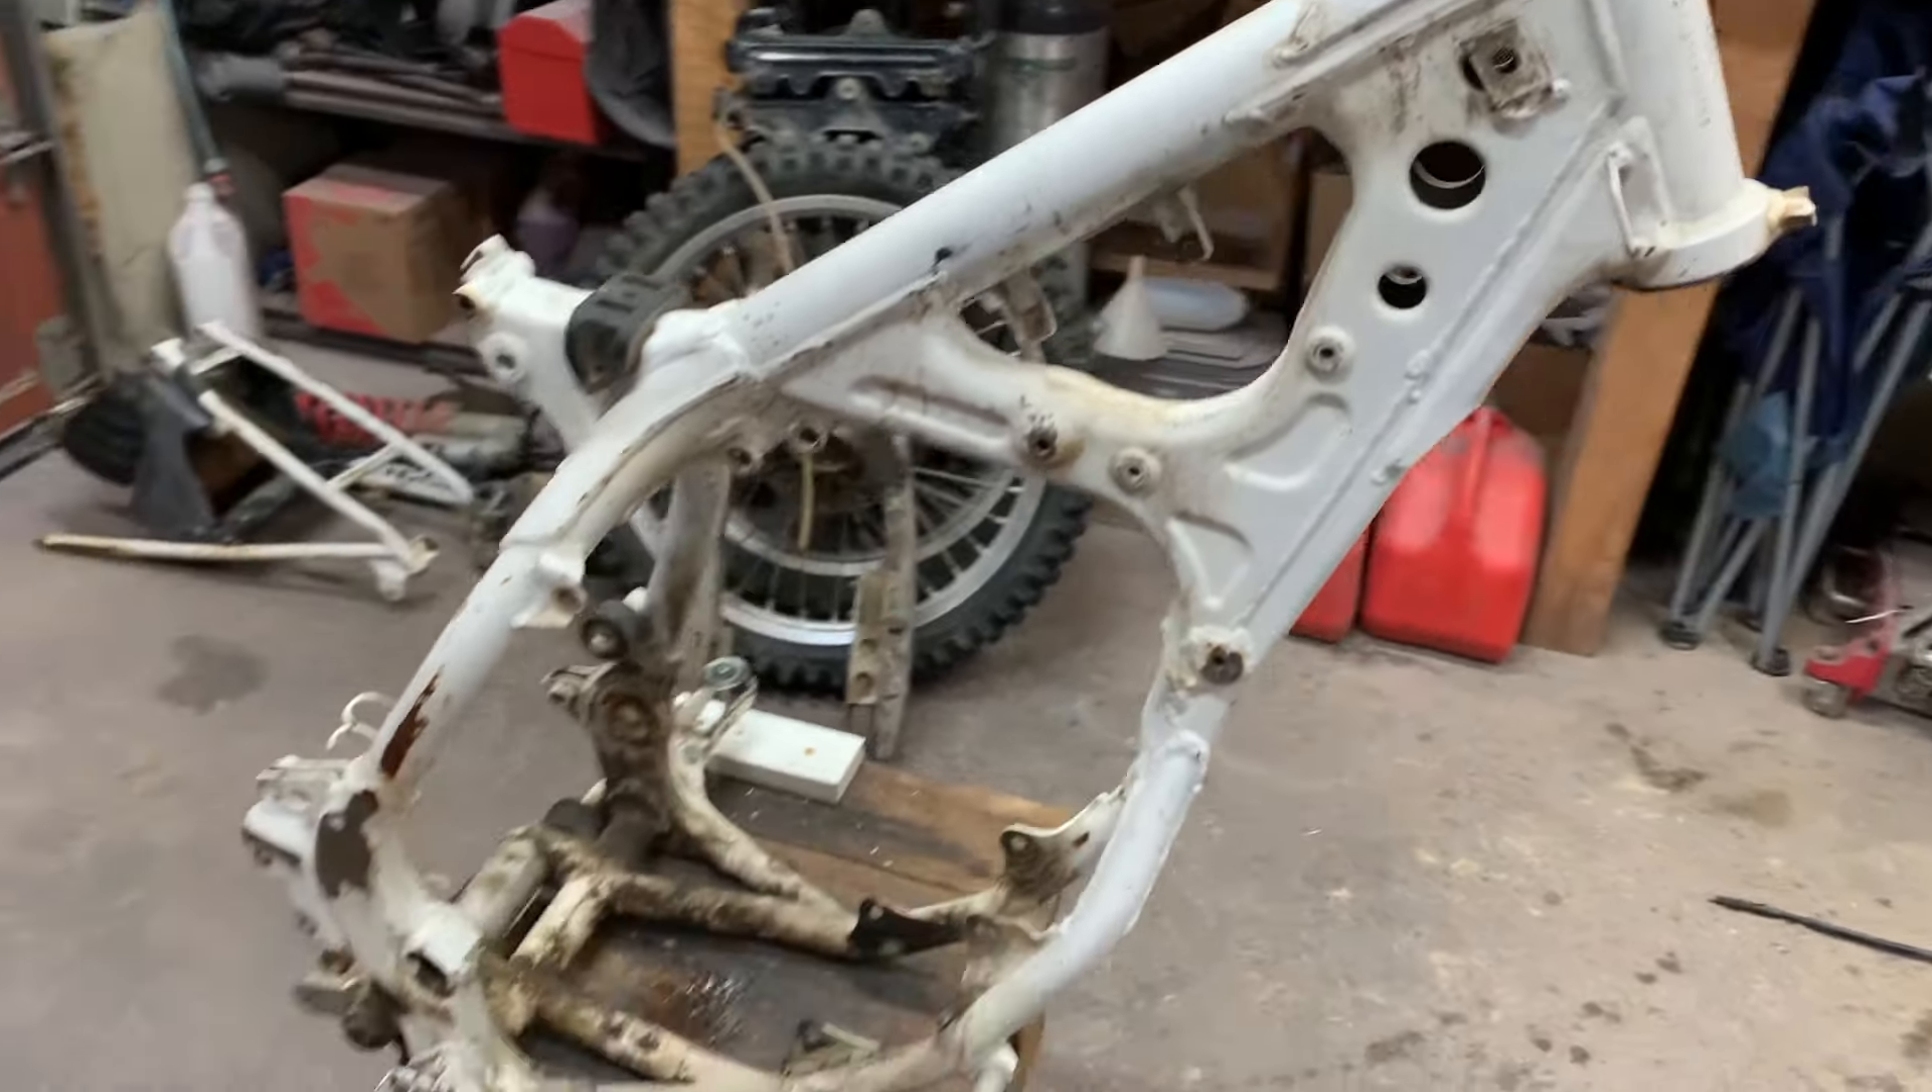Got it stripped all the way to the frame uh there's only a couple little things to take off.